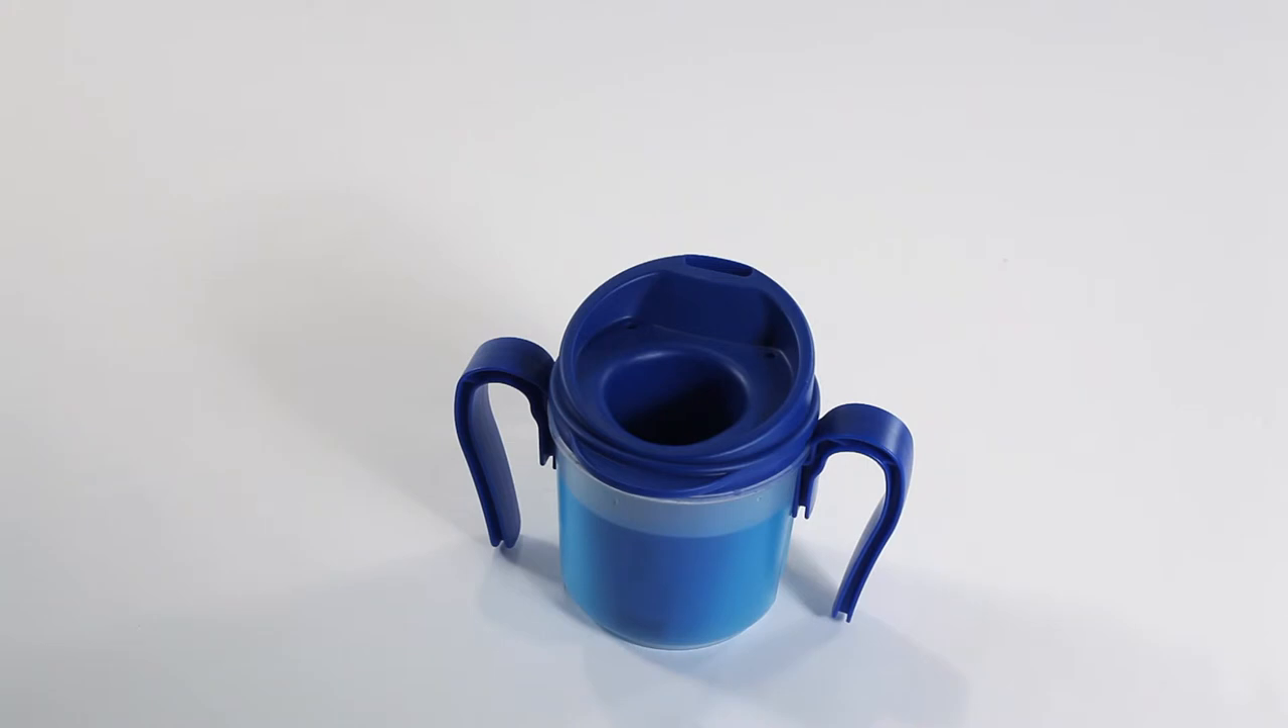A properly assembled cup should look like this.